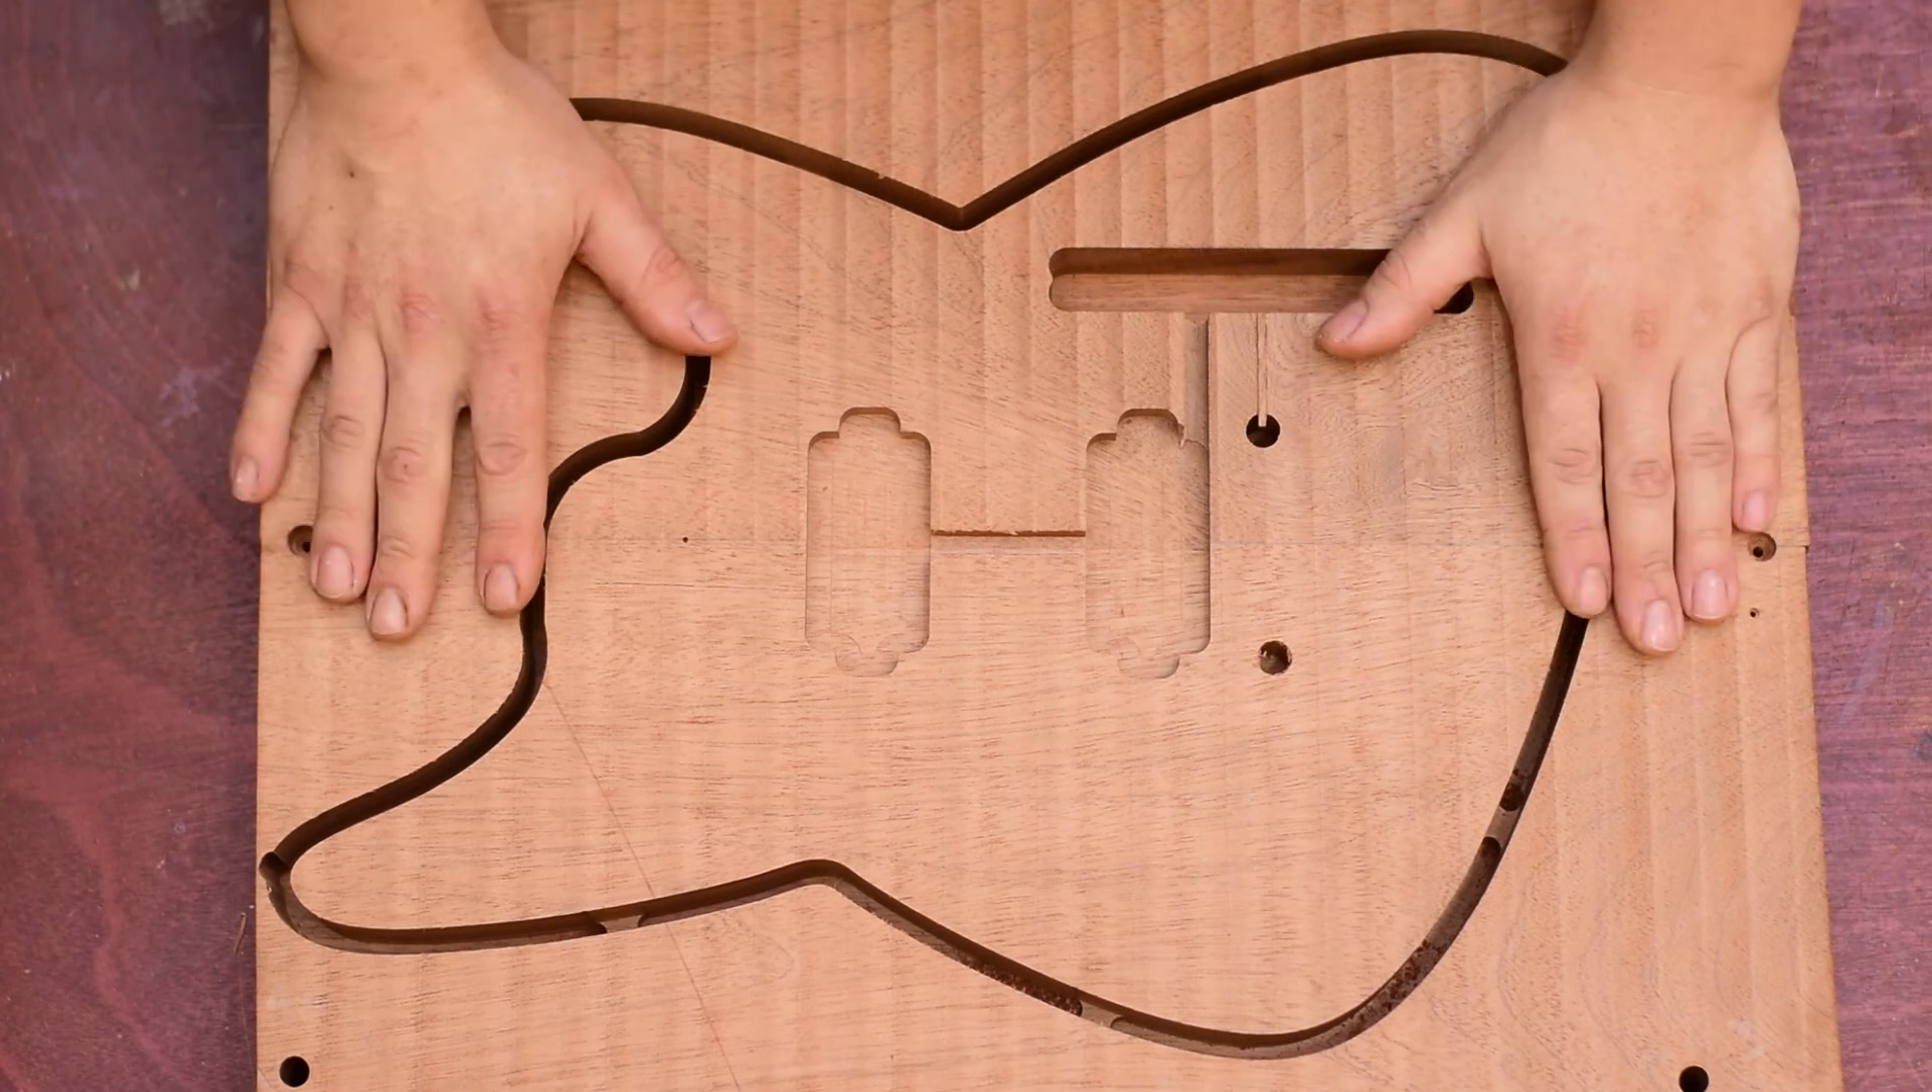Okay guys, so now I have the body blank partially routed.